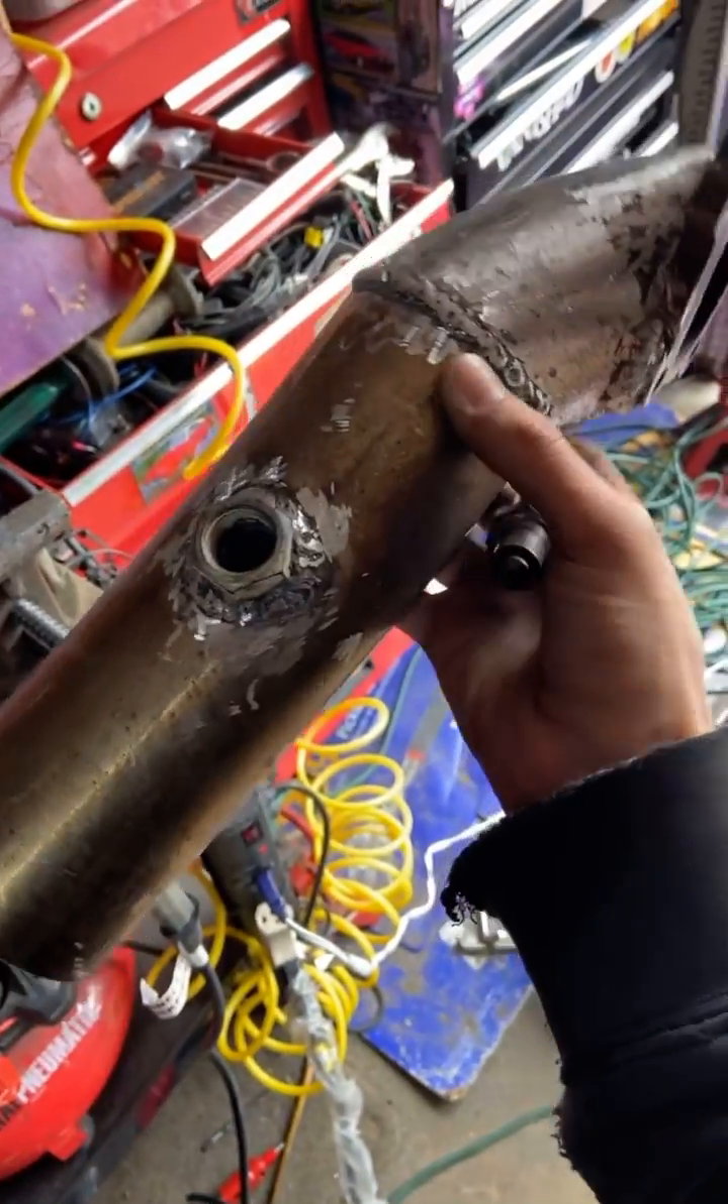But yeah, we have the O2 bung in now.